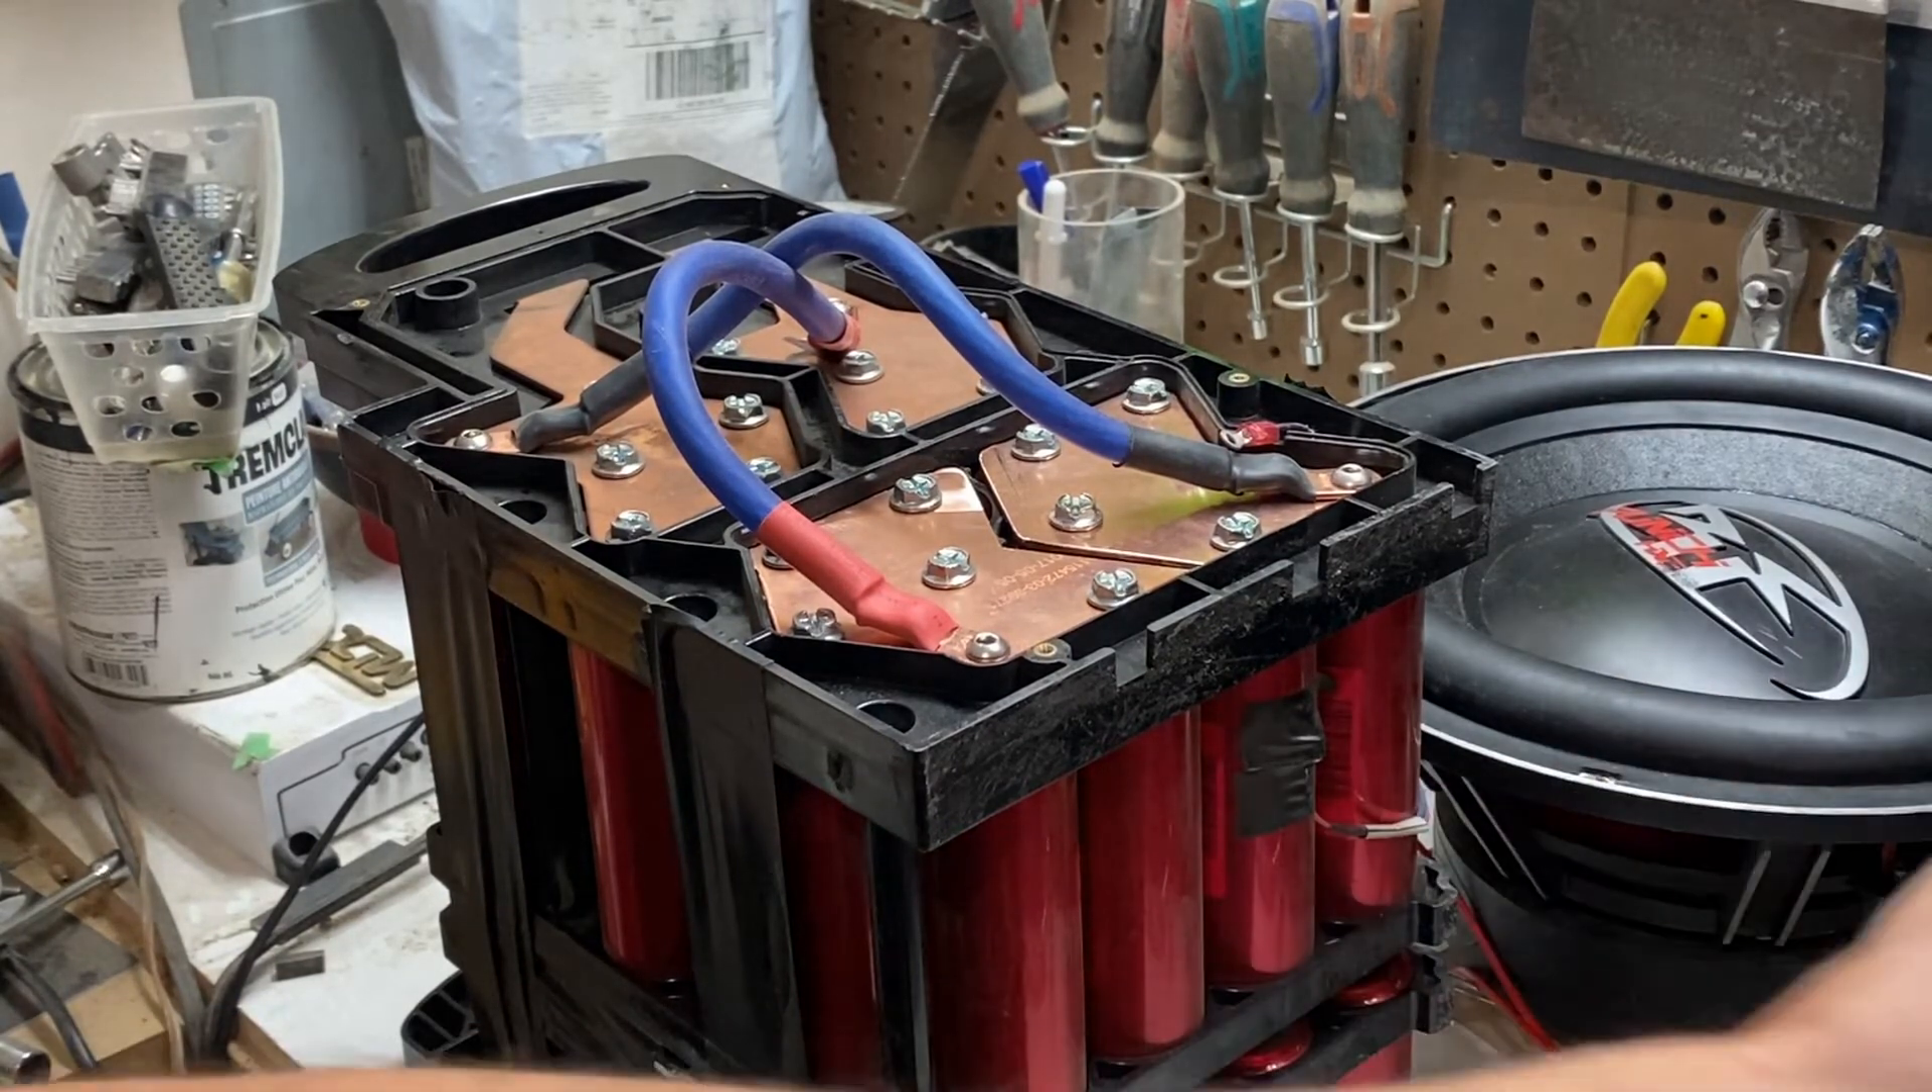So there's your two jumpers connected.